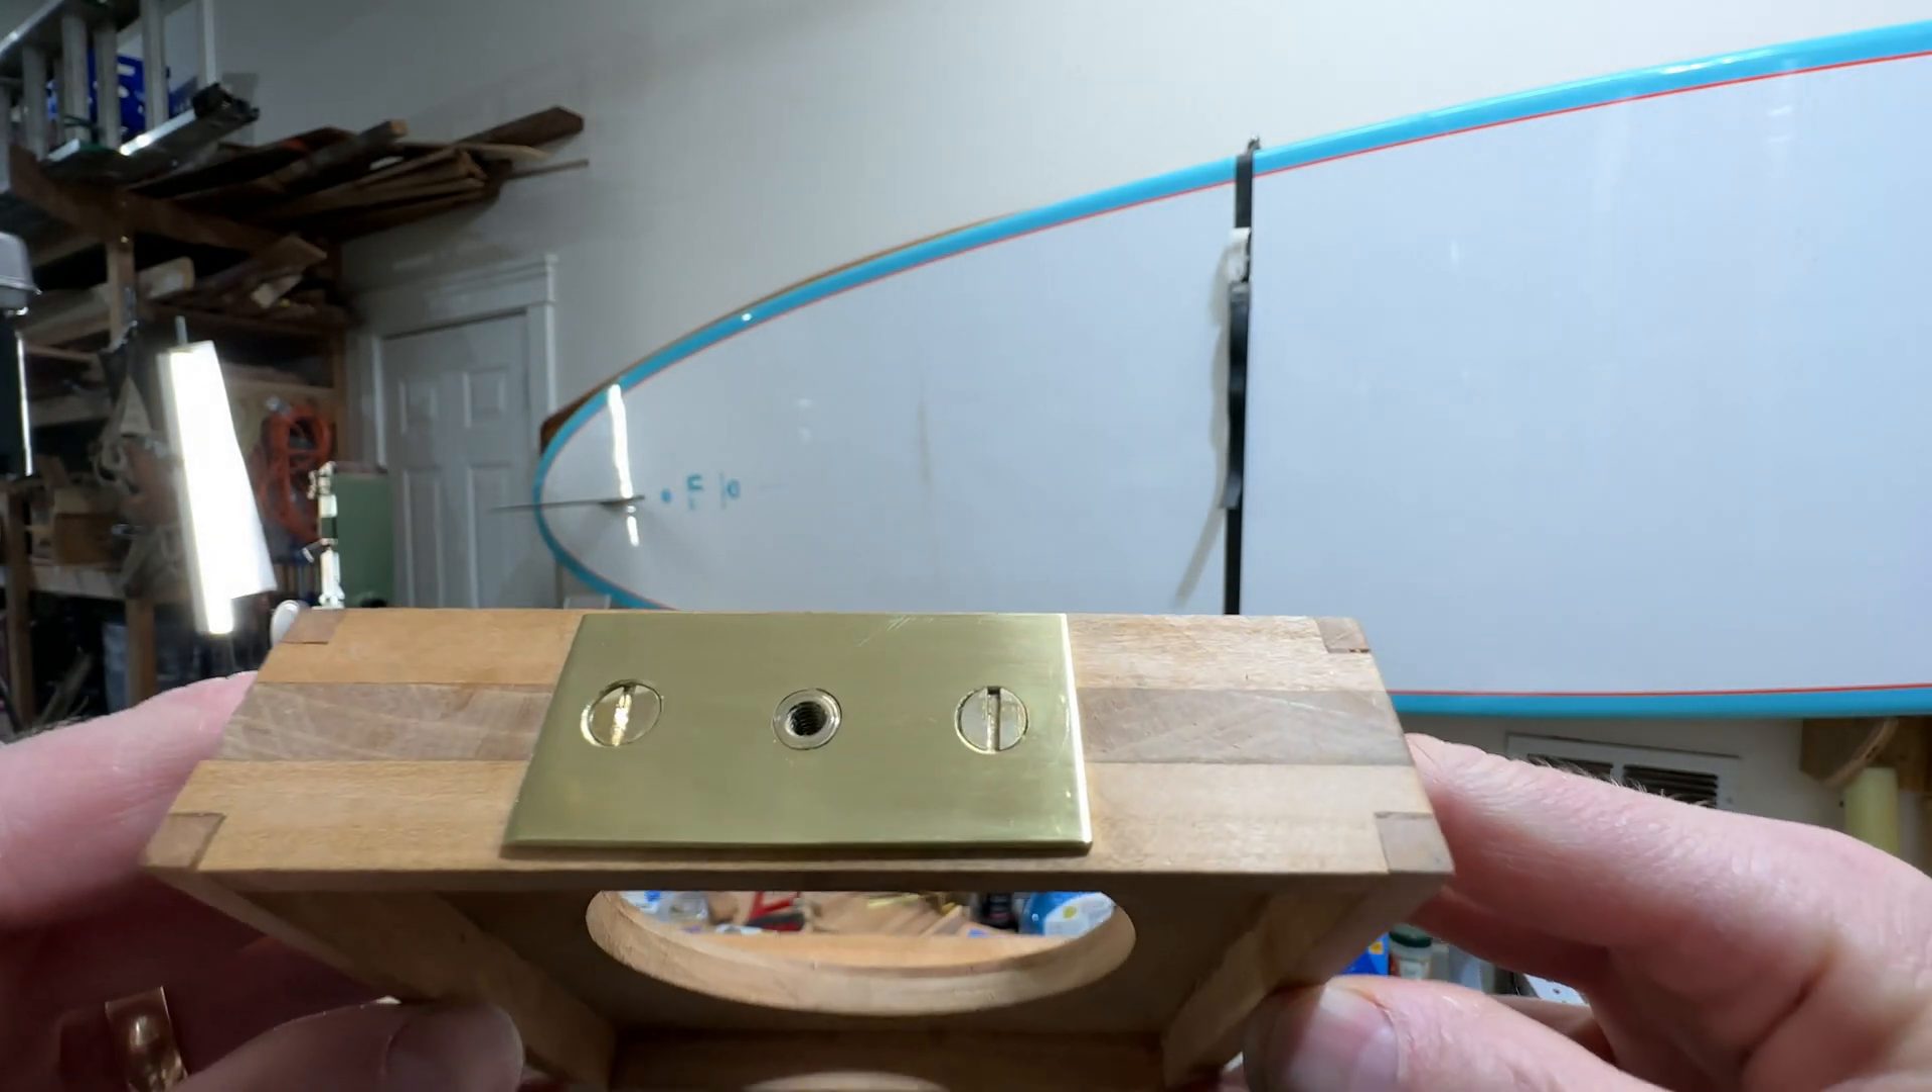Alright, so I got this plate squared up, lined up.